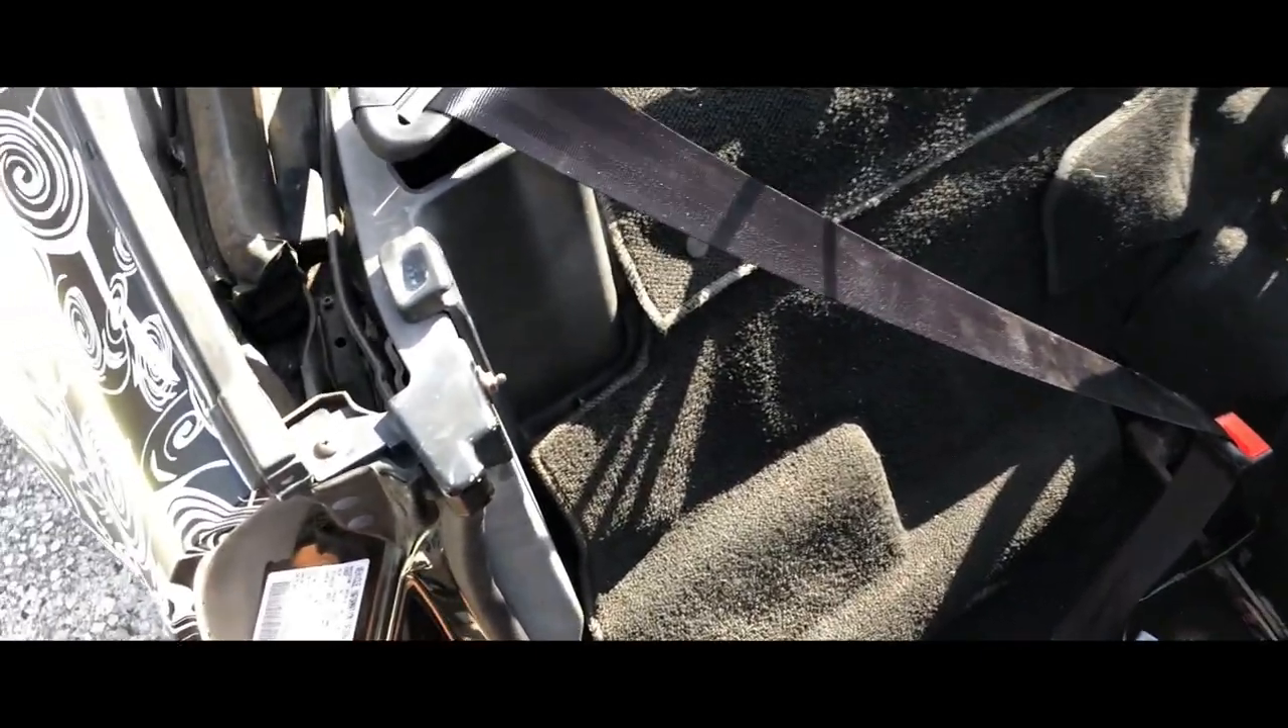All the carpet's back in the seat's not in.